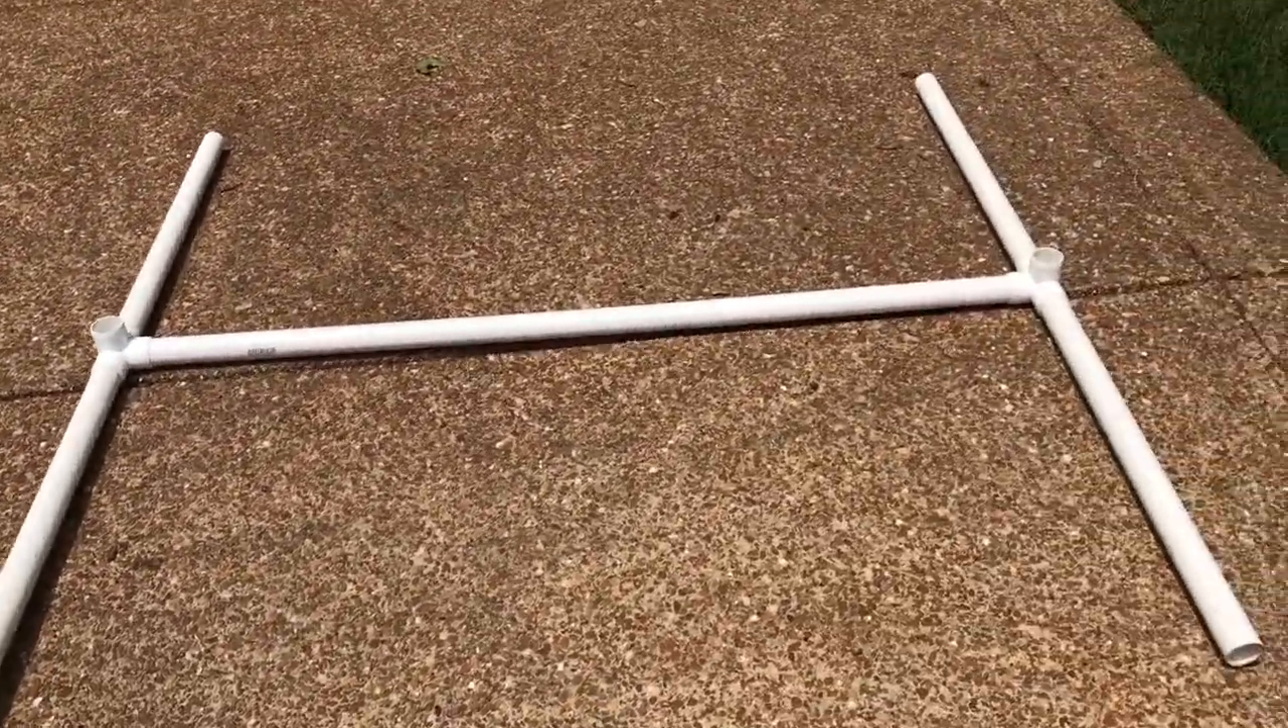Okay, so now your base is assembled and it should look like a big H.